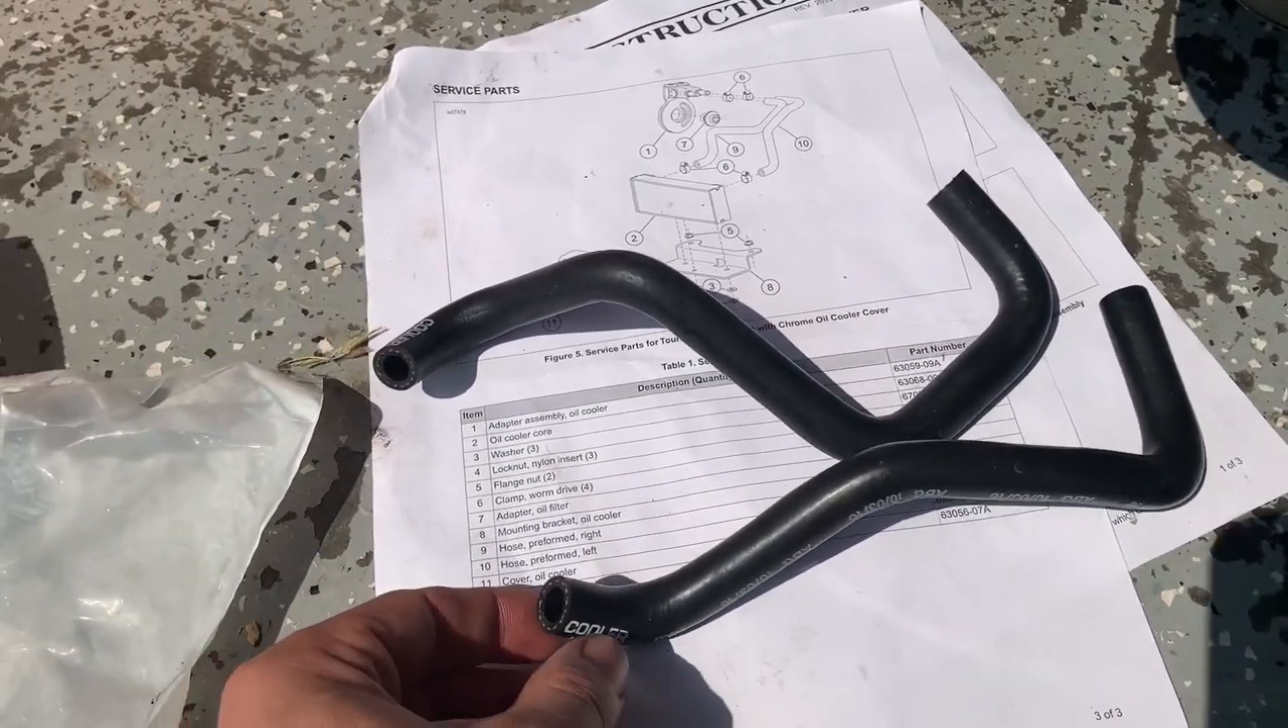And then the last part is you've got to put the hoses on, which I'm about to do.